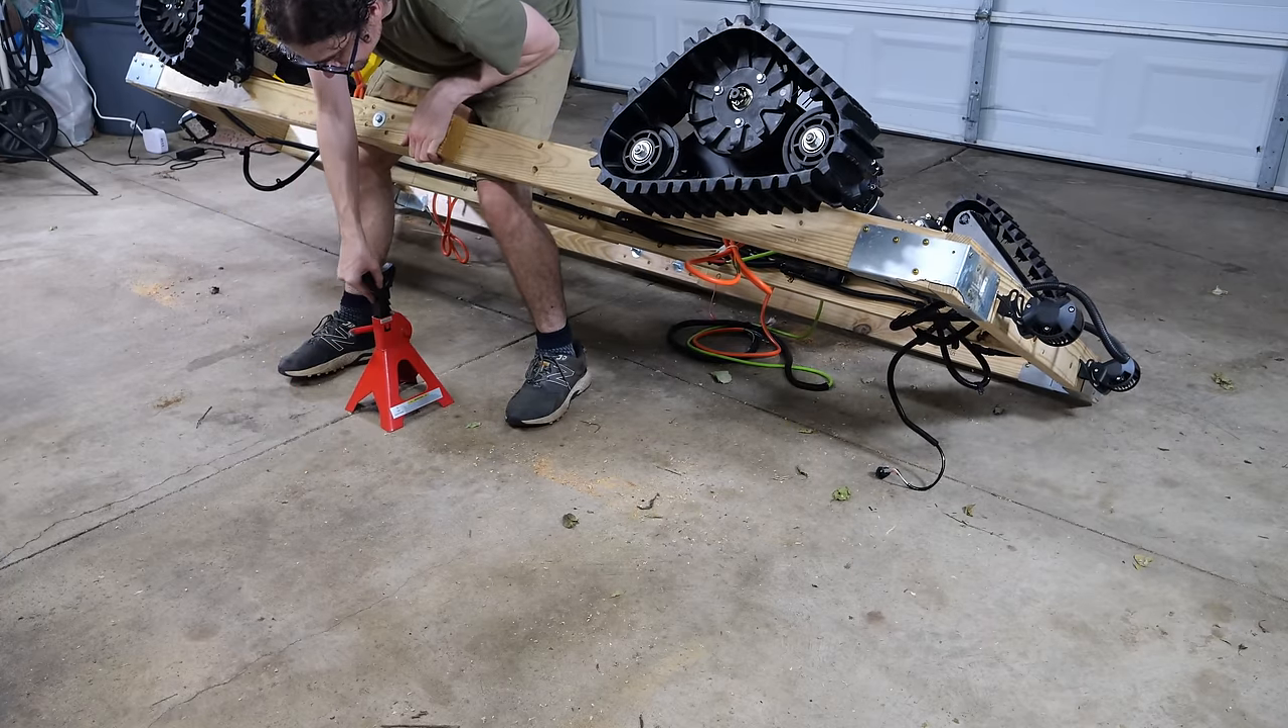With the treads now attached to the axles, it's time to flip this thing over.